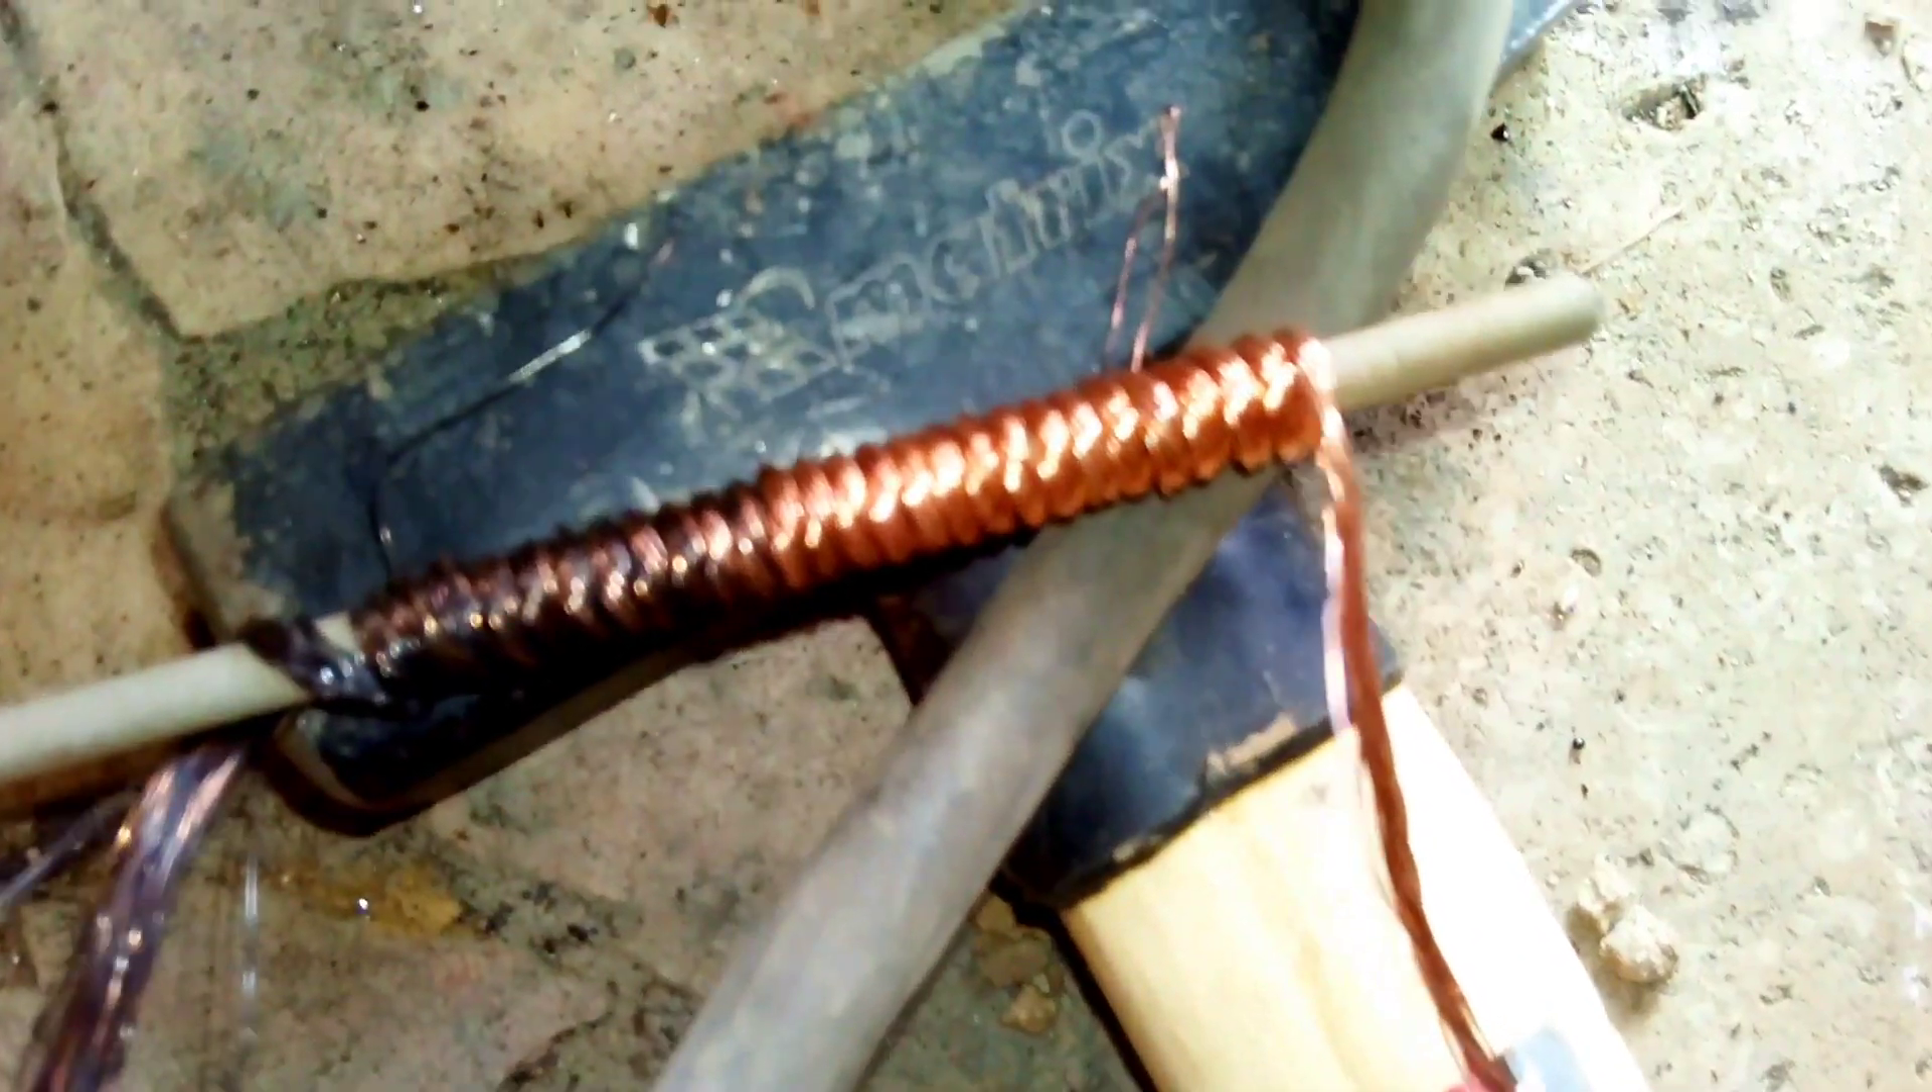Вот, накрутил на электрод проволоку медную.